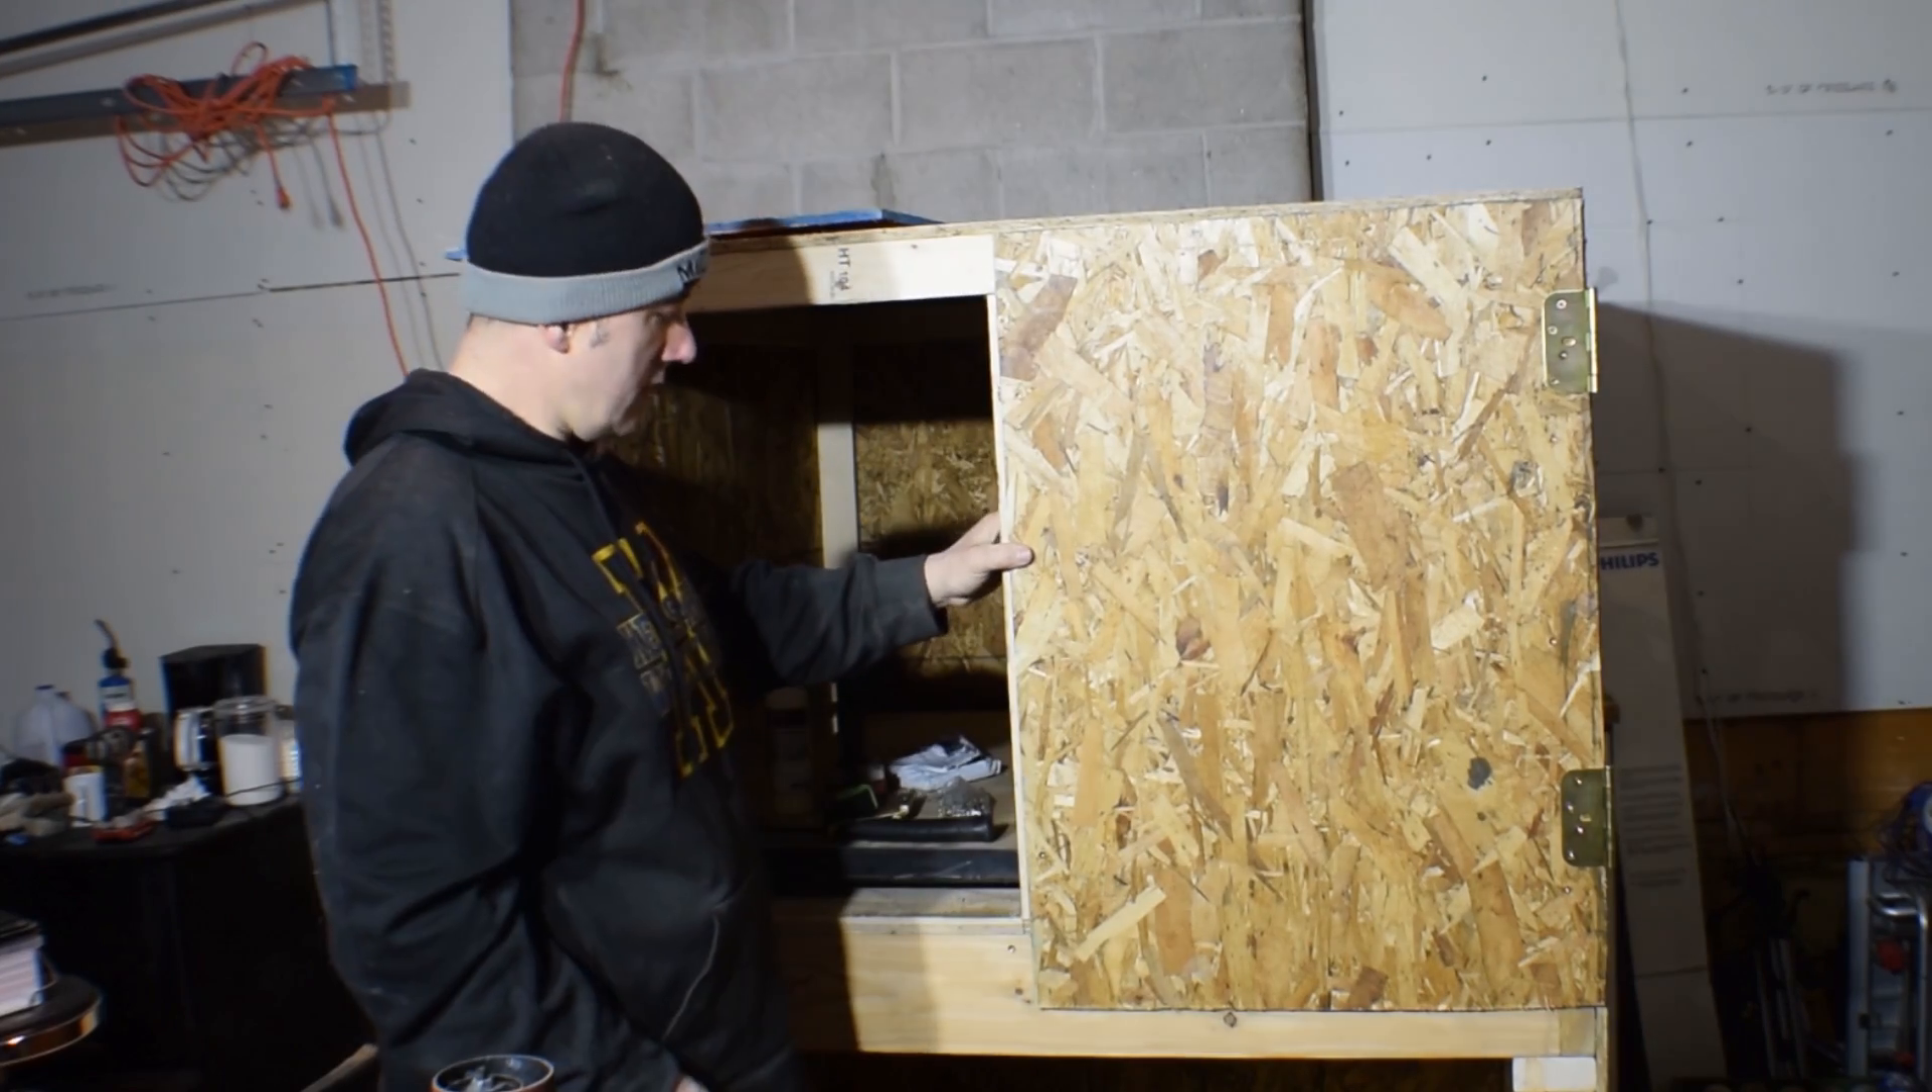Okay, so we got one door done. I just need to put some sort of latch or something on here to hold the doors shut.